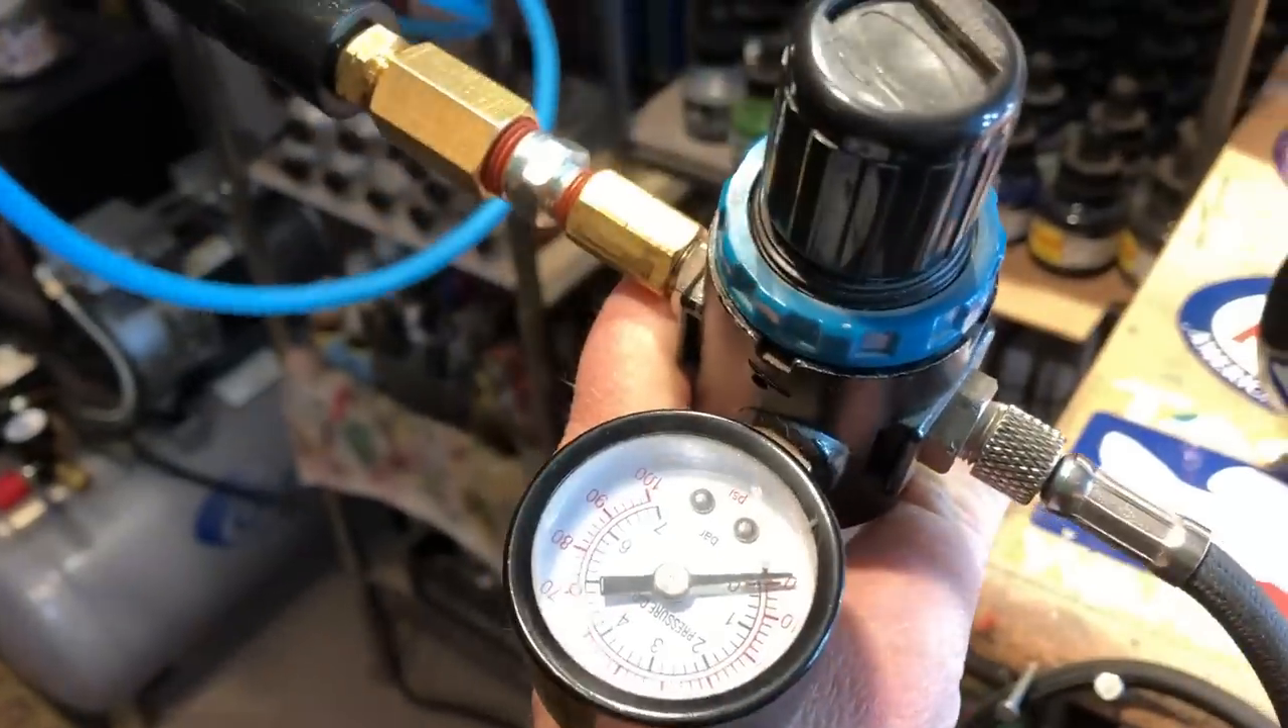I've got this coupler that's attached to the moisture trap, which also has a pressure indication and then down to my airbrush hose.